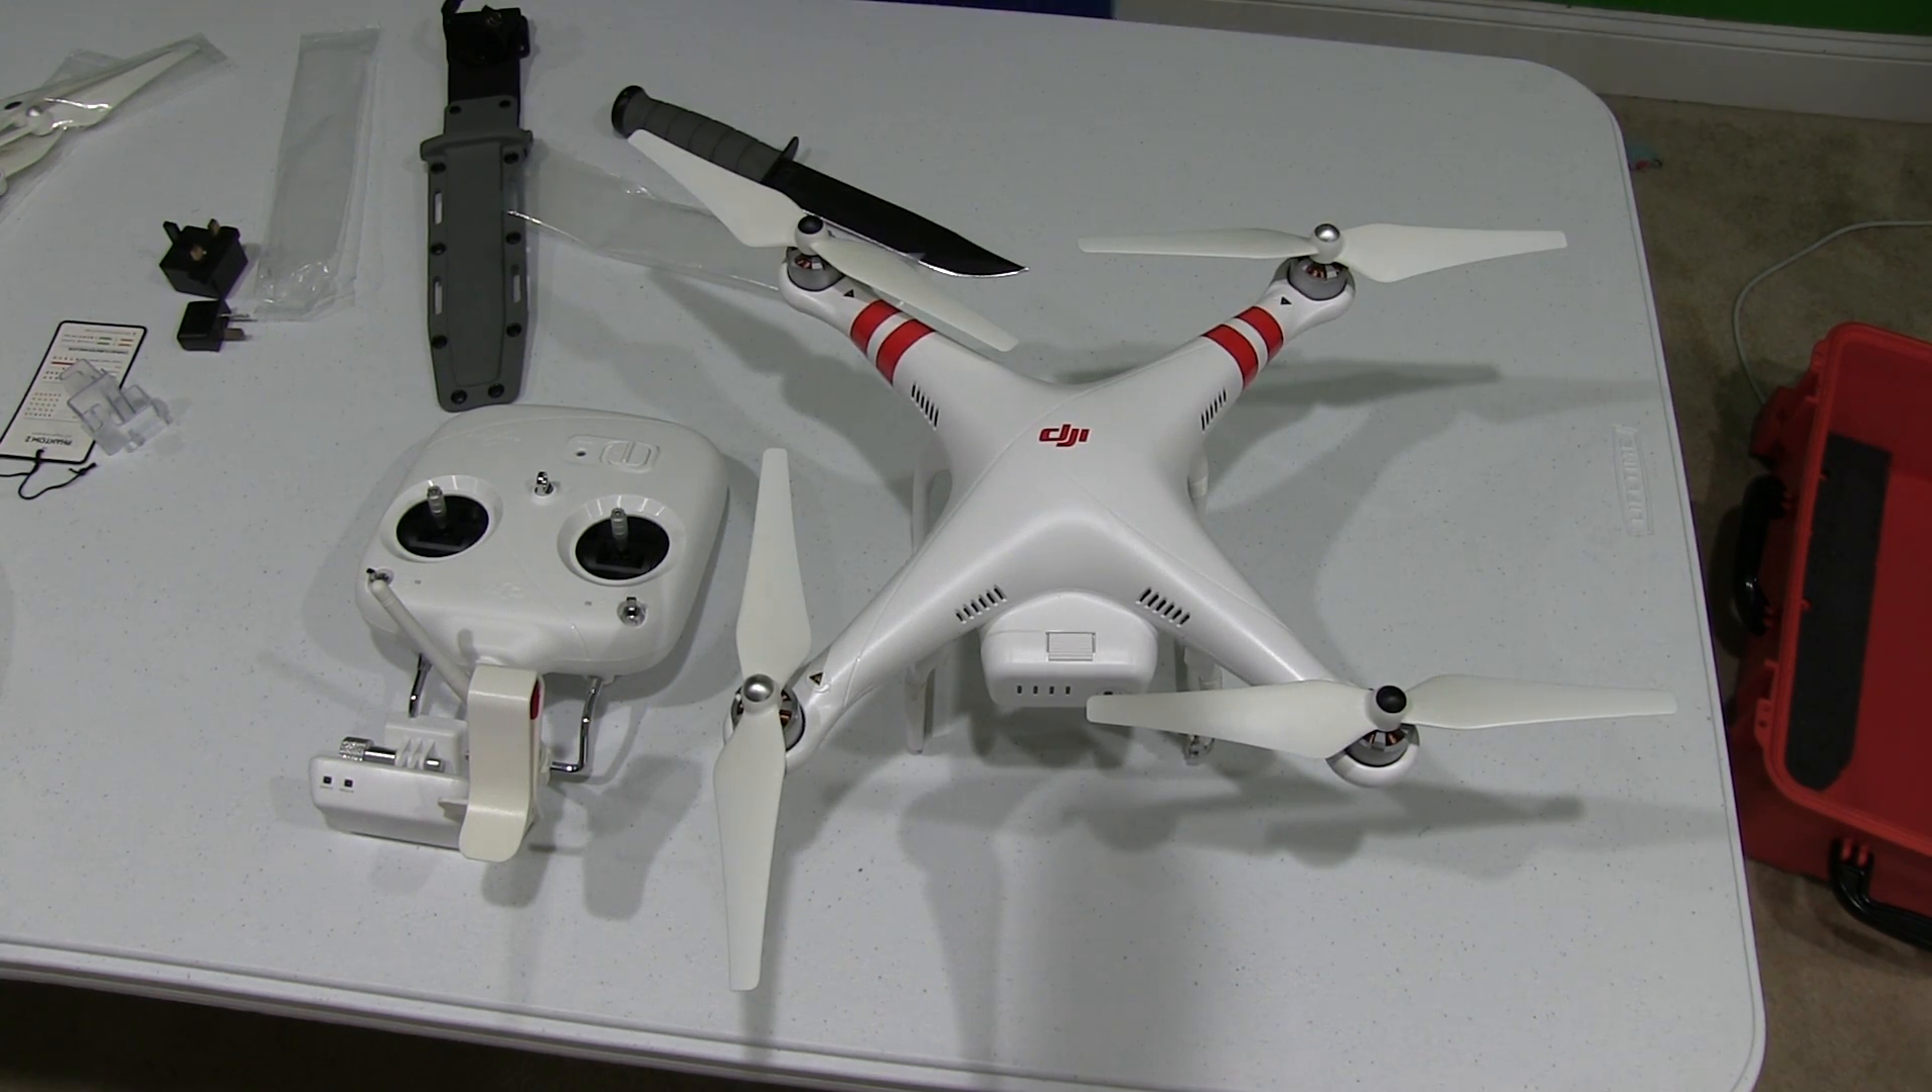And we're good to go. Those propellers are on.